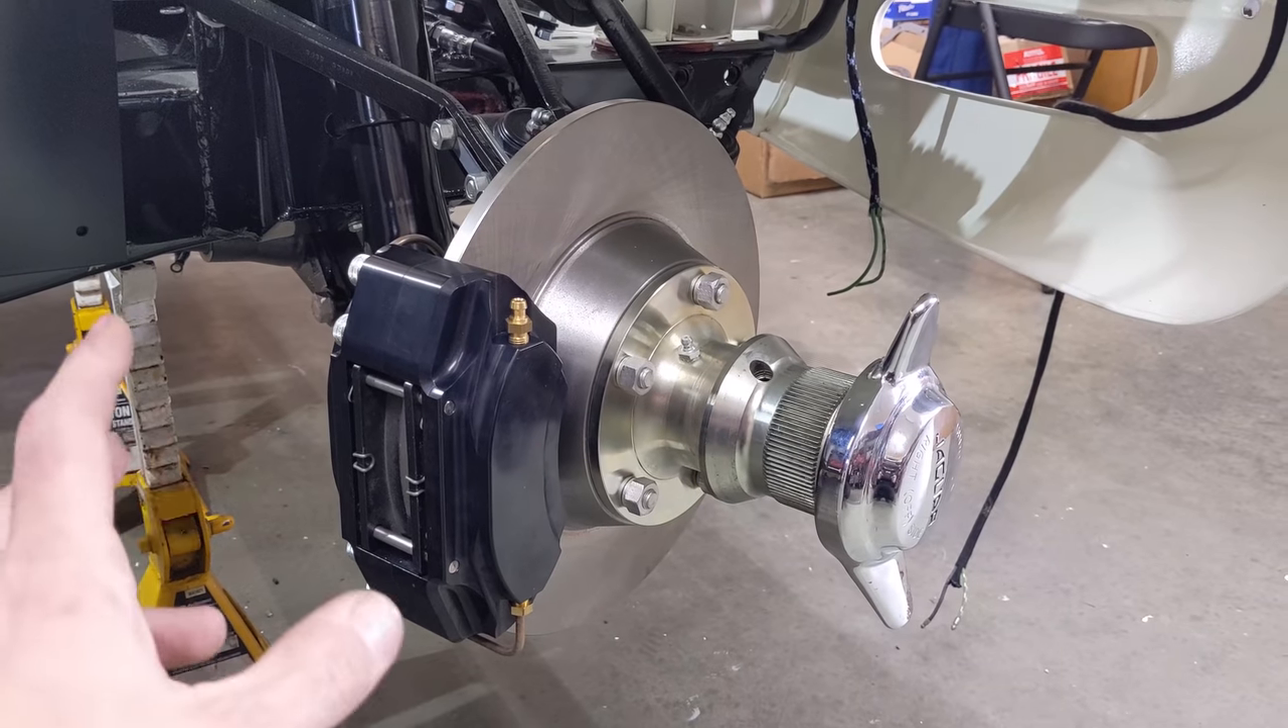Look at that got those four piston calipers fully installed.